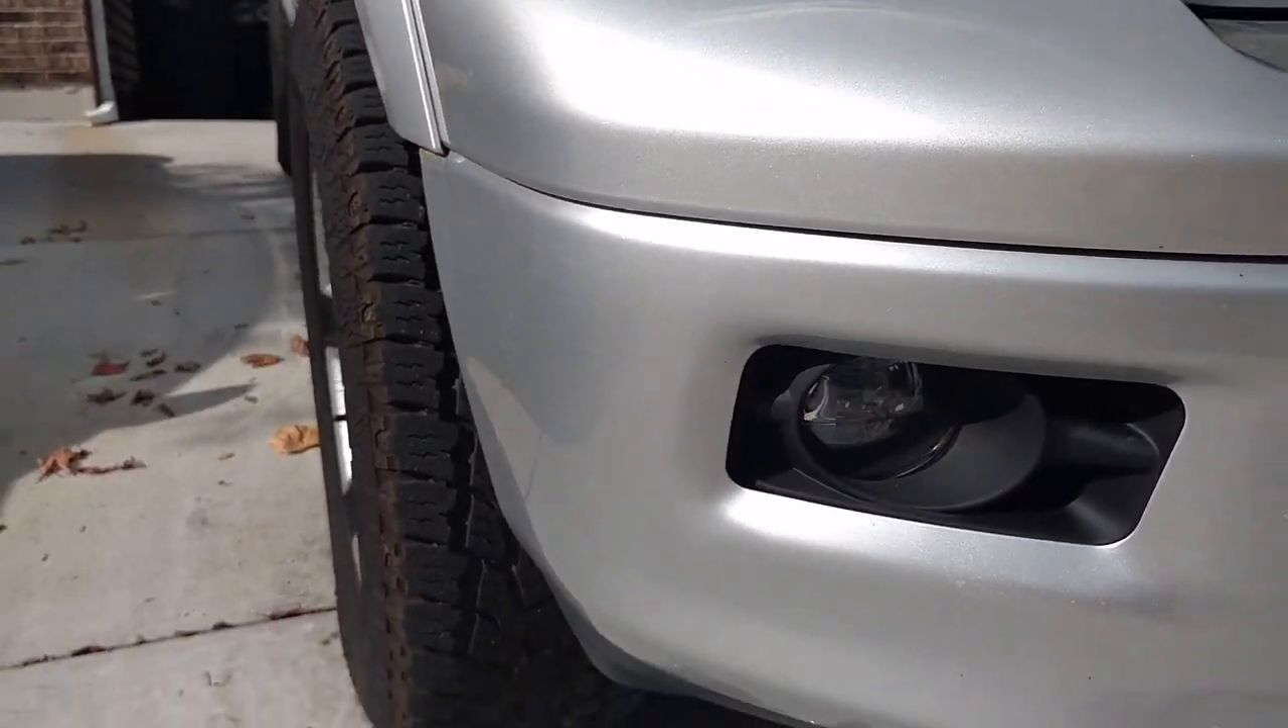And here we have the completed product. Fog light is in, gives a great look with the black bezel against the black bezel here in the bumper.